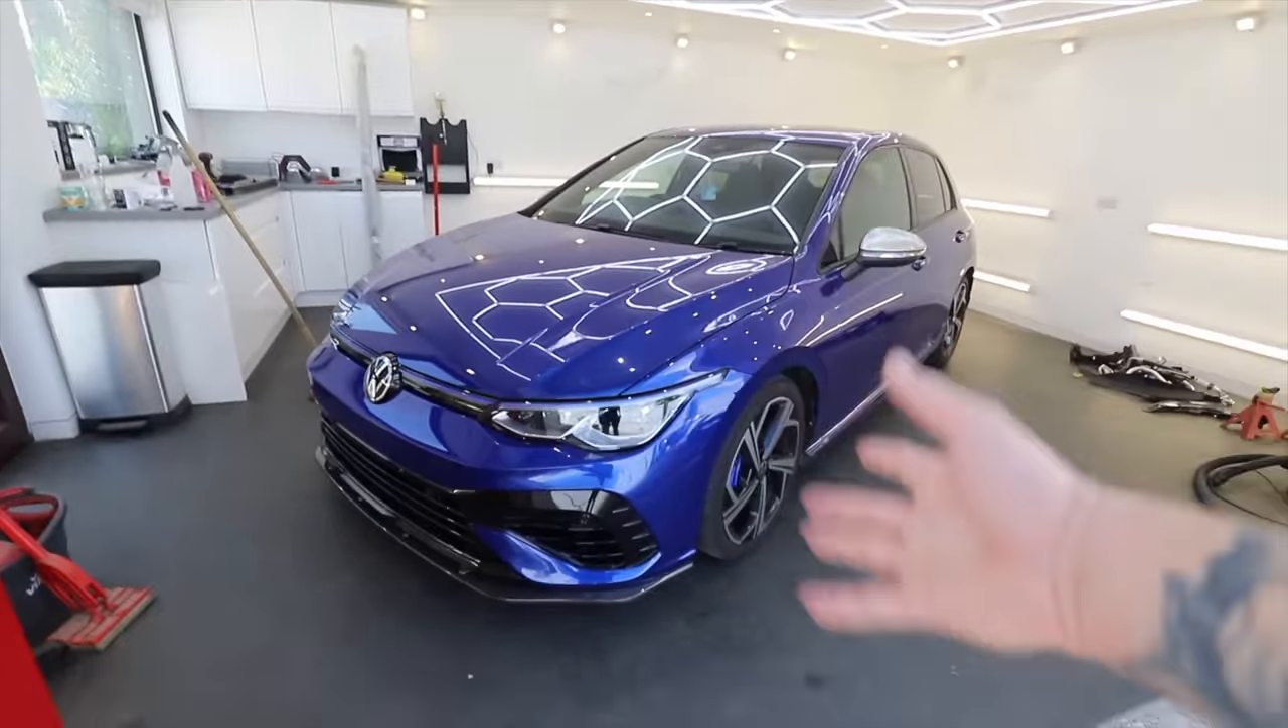And as you can see, the splitter and the front end are on and complete and painted.